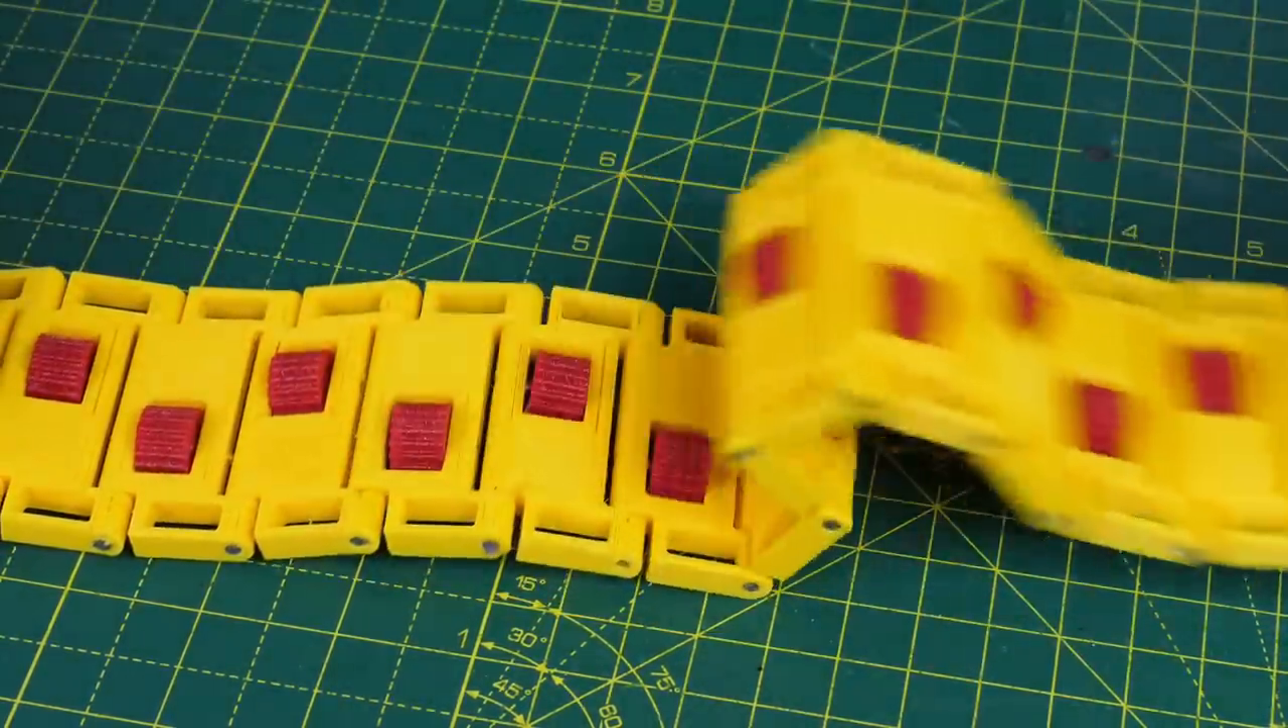So I've printed some TPU wheels and there's one fitted in each track segment. And I've made these offset from each other on each side of the track alternatively so that the track gets pretty well supported.